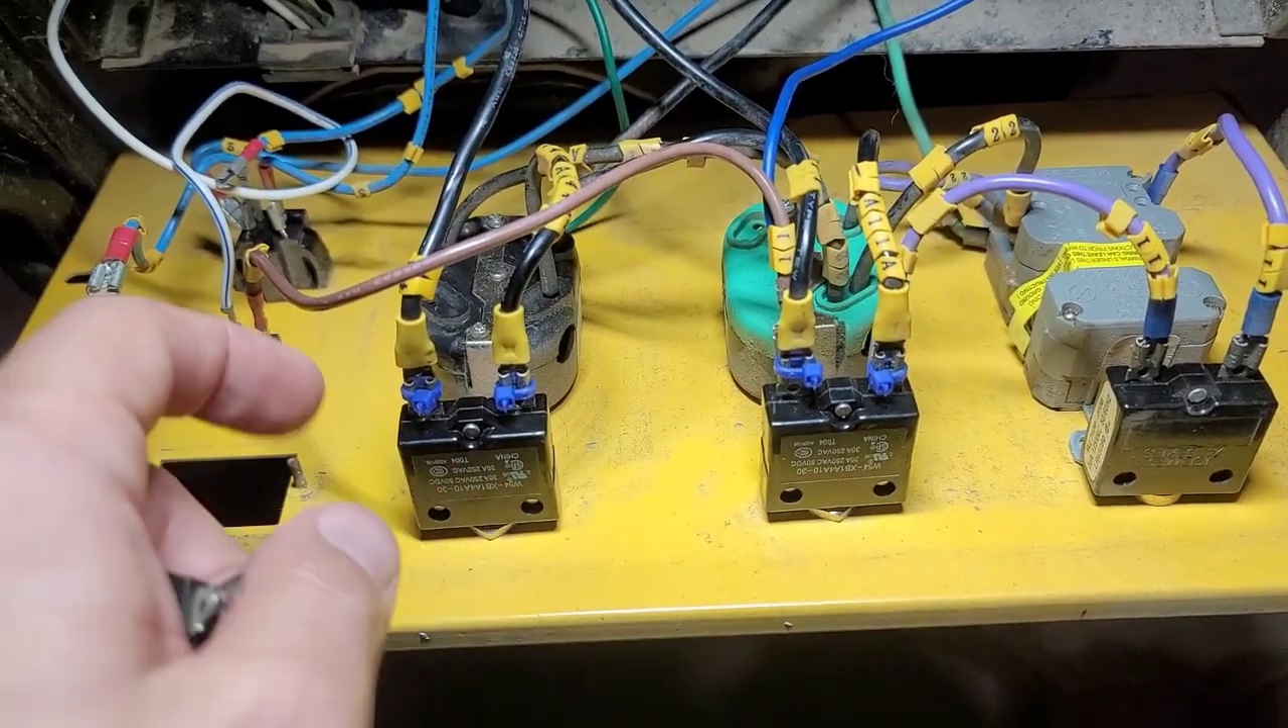Here's the new 30 amp breakers installed.